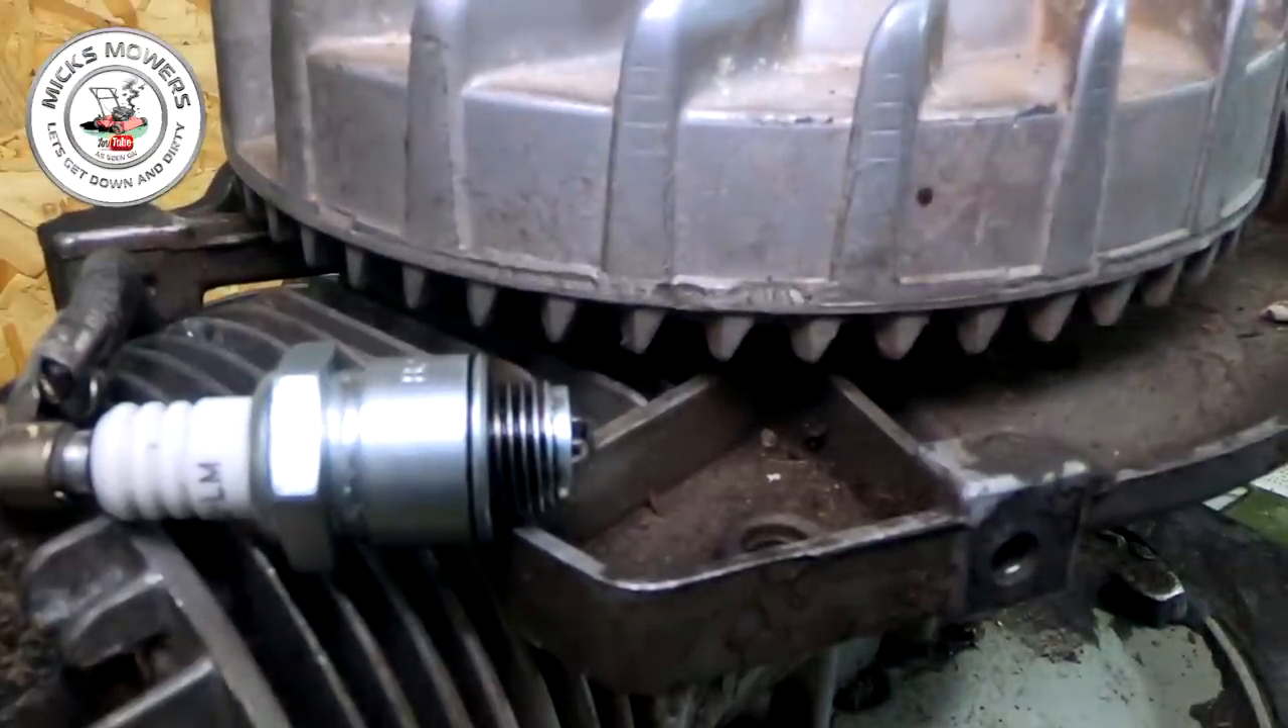Flywheel back on.